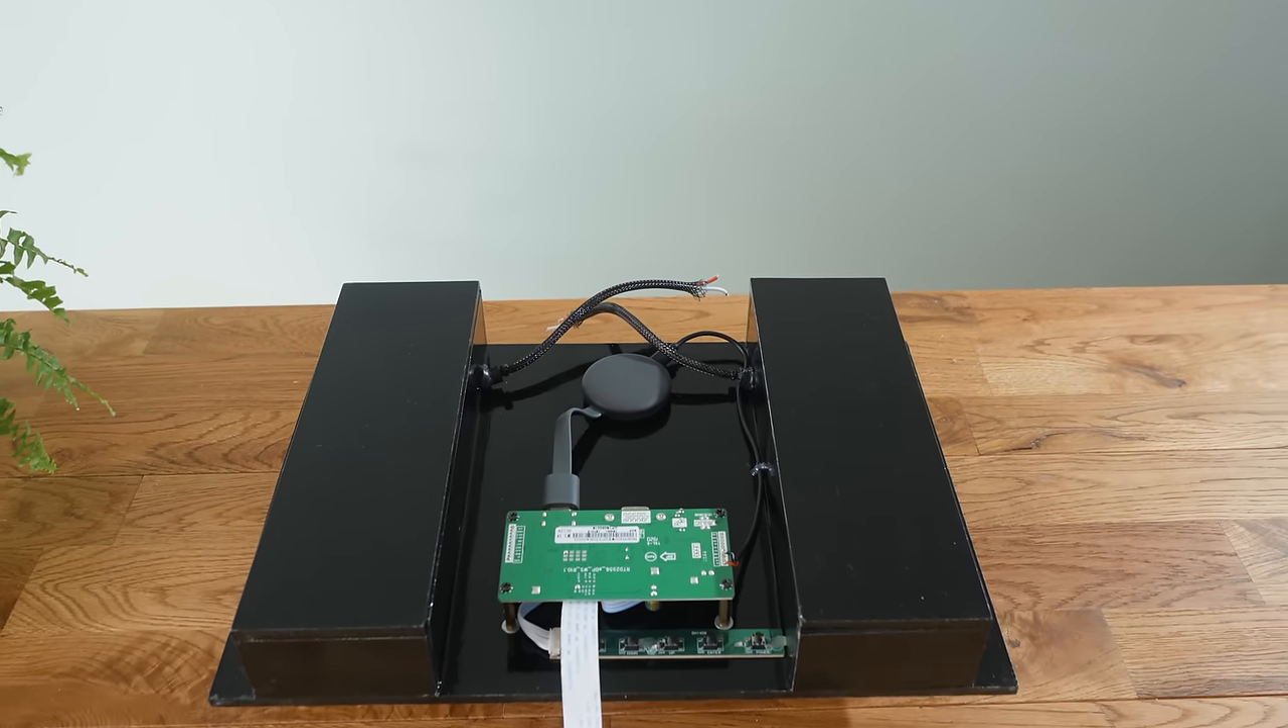The gap in the middle between the two speaker enclosures is the perfect space for housing the driver board for the screen, which I mounted in place with some long PCB pillar standoffs.